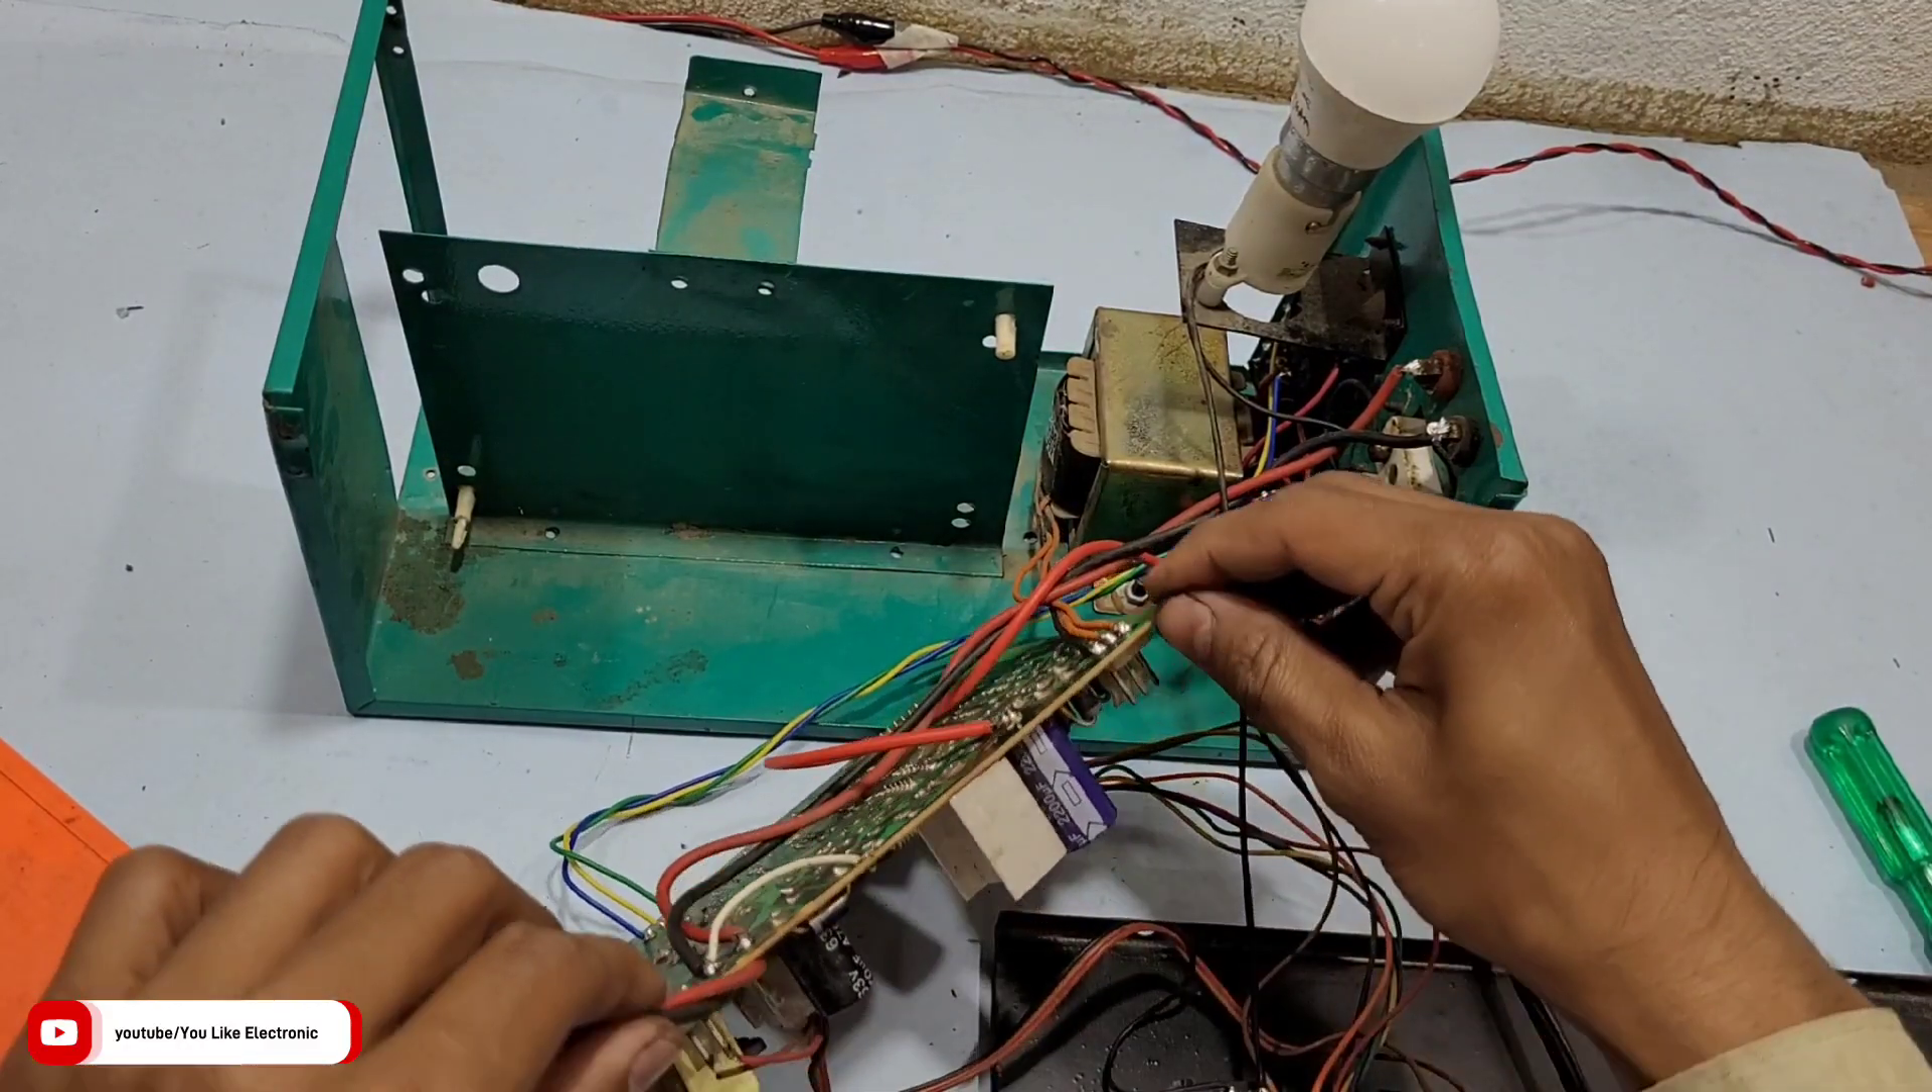तो यहां पर मैंने CFL को भी लगा दिया है।